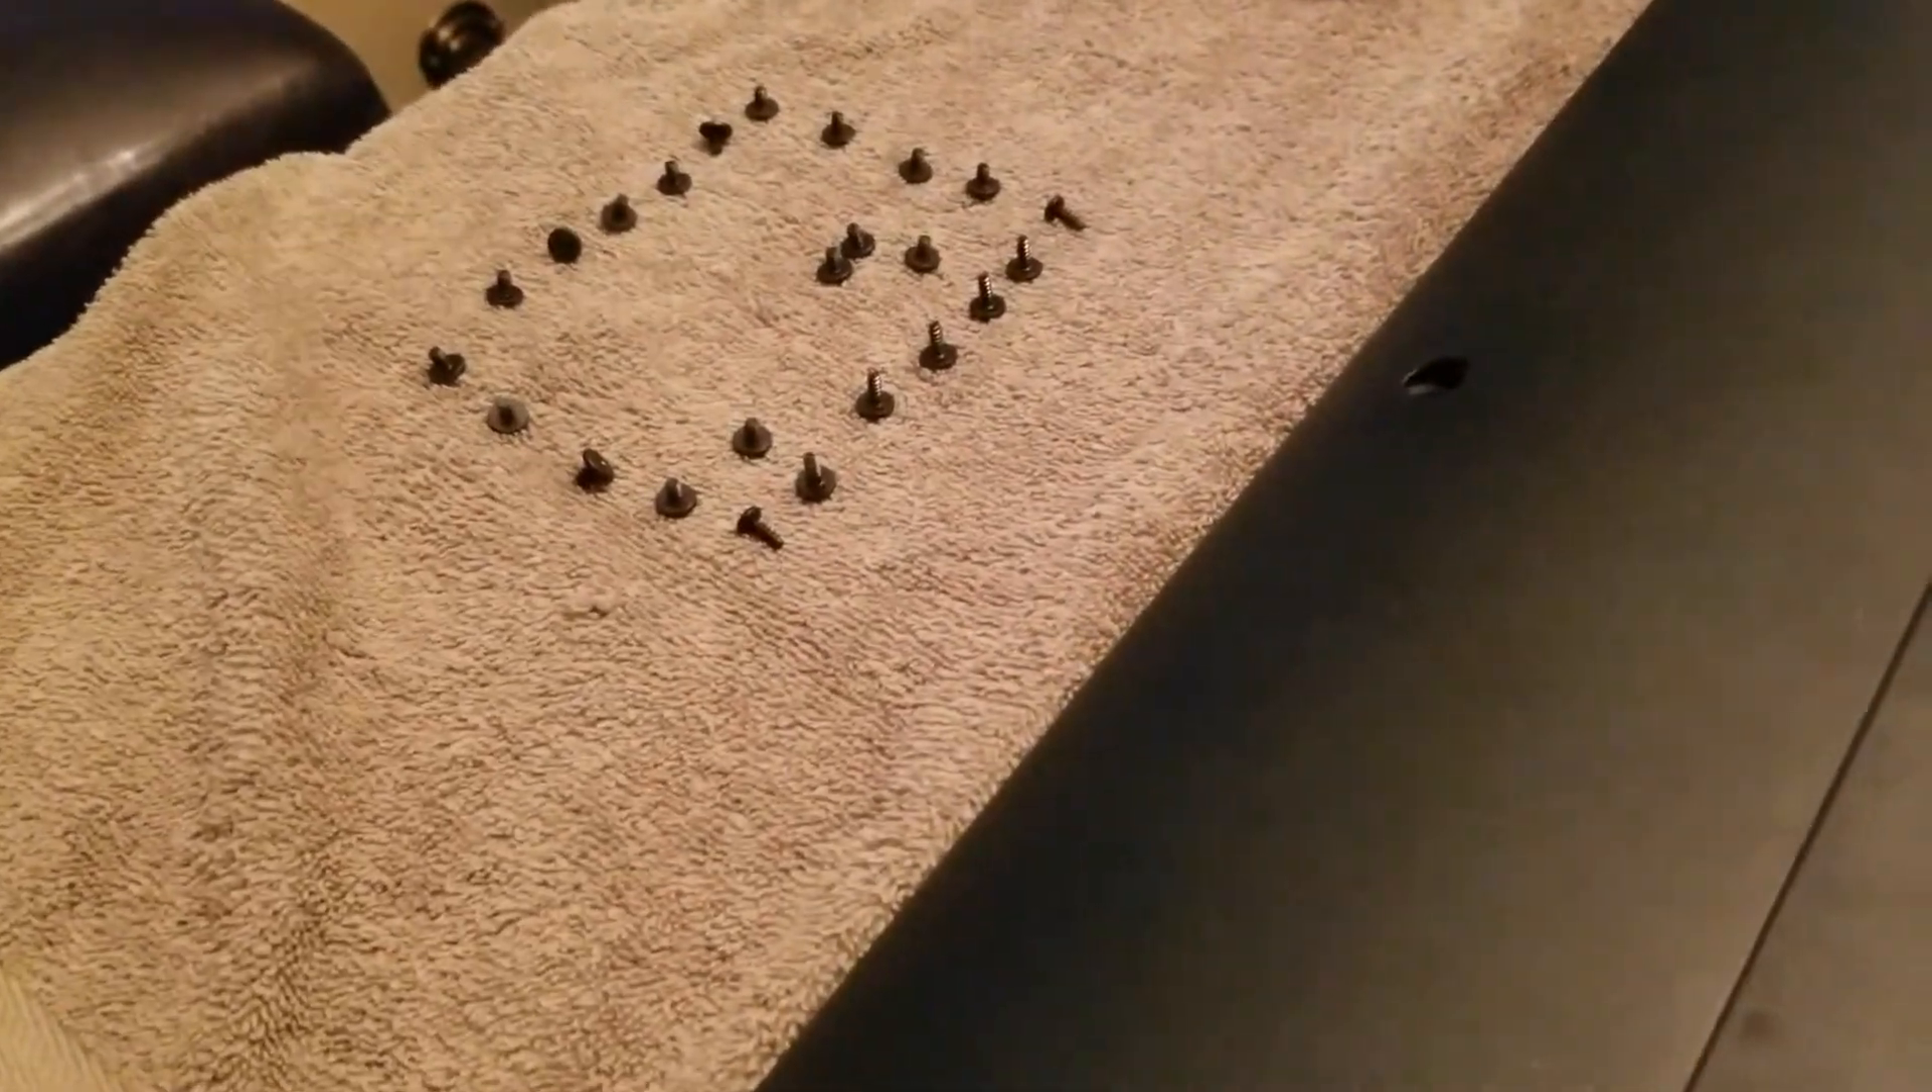Okay, so we have all of our screws out.